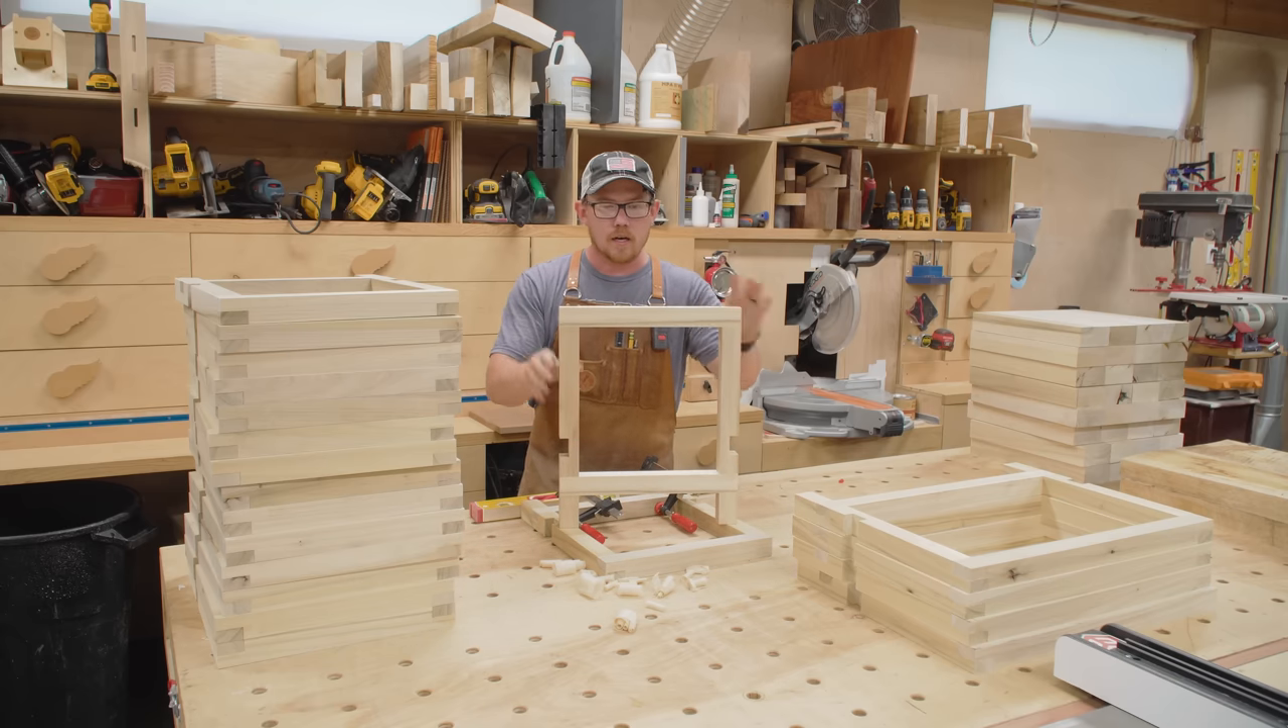All of the front and back assemblies are complete.